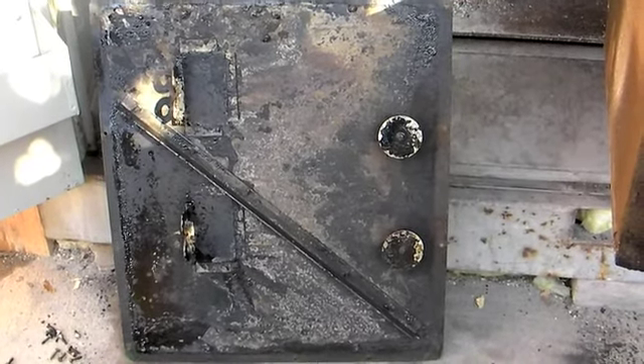I bolted a little piece of like three quarter inch angle iron across corners on the plate that covers the primary and secondary air holes.